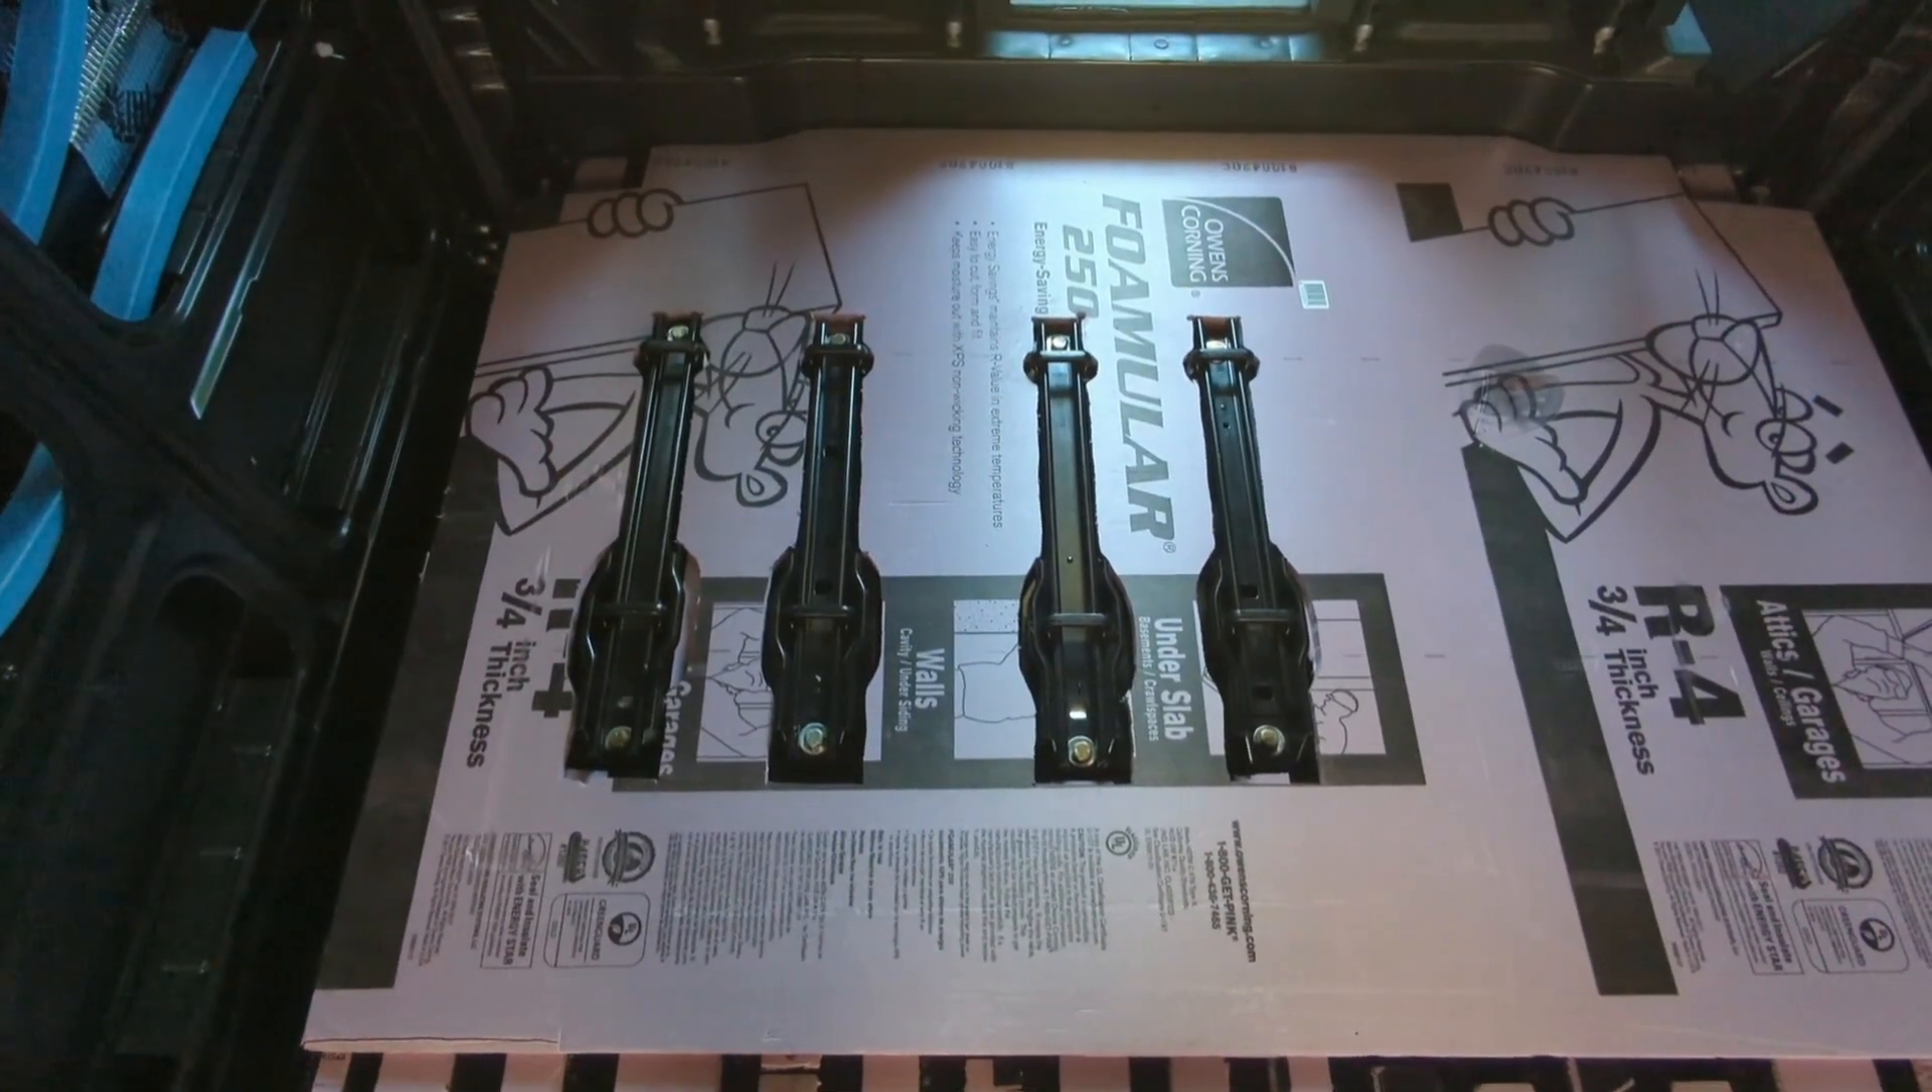Test fitting the front portion of the three quarter inch foam board over the seat tracks. Pretty great fit on the first try.